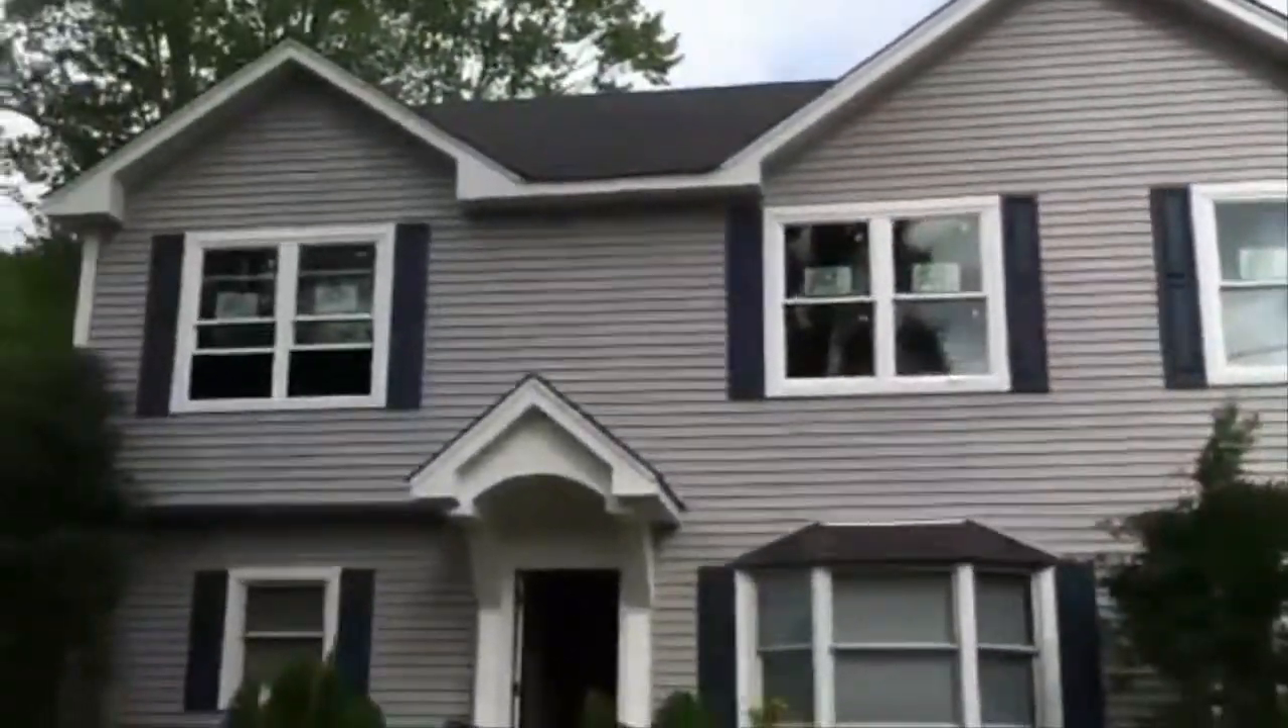Uh, you can see we installed the shutters and they really, uh, really comes together with the three and a half inch trim around all the doors and windows.